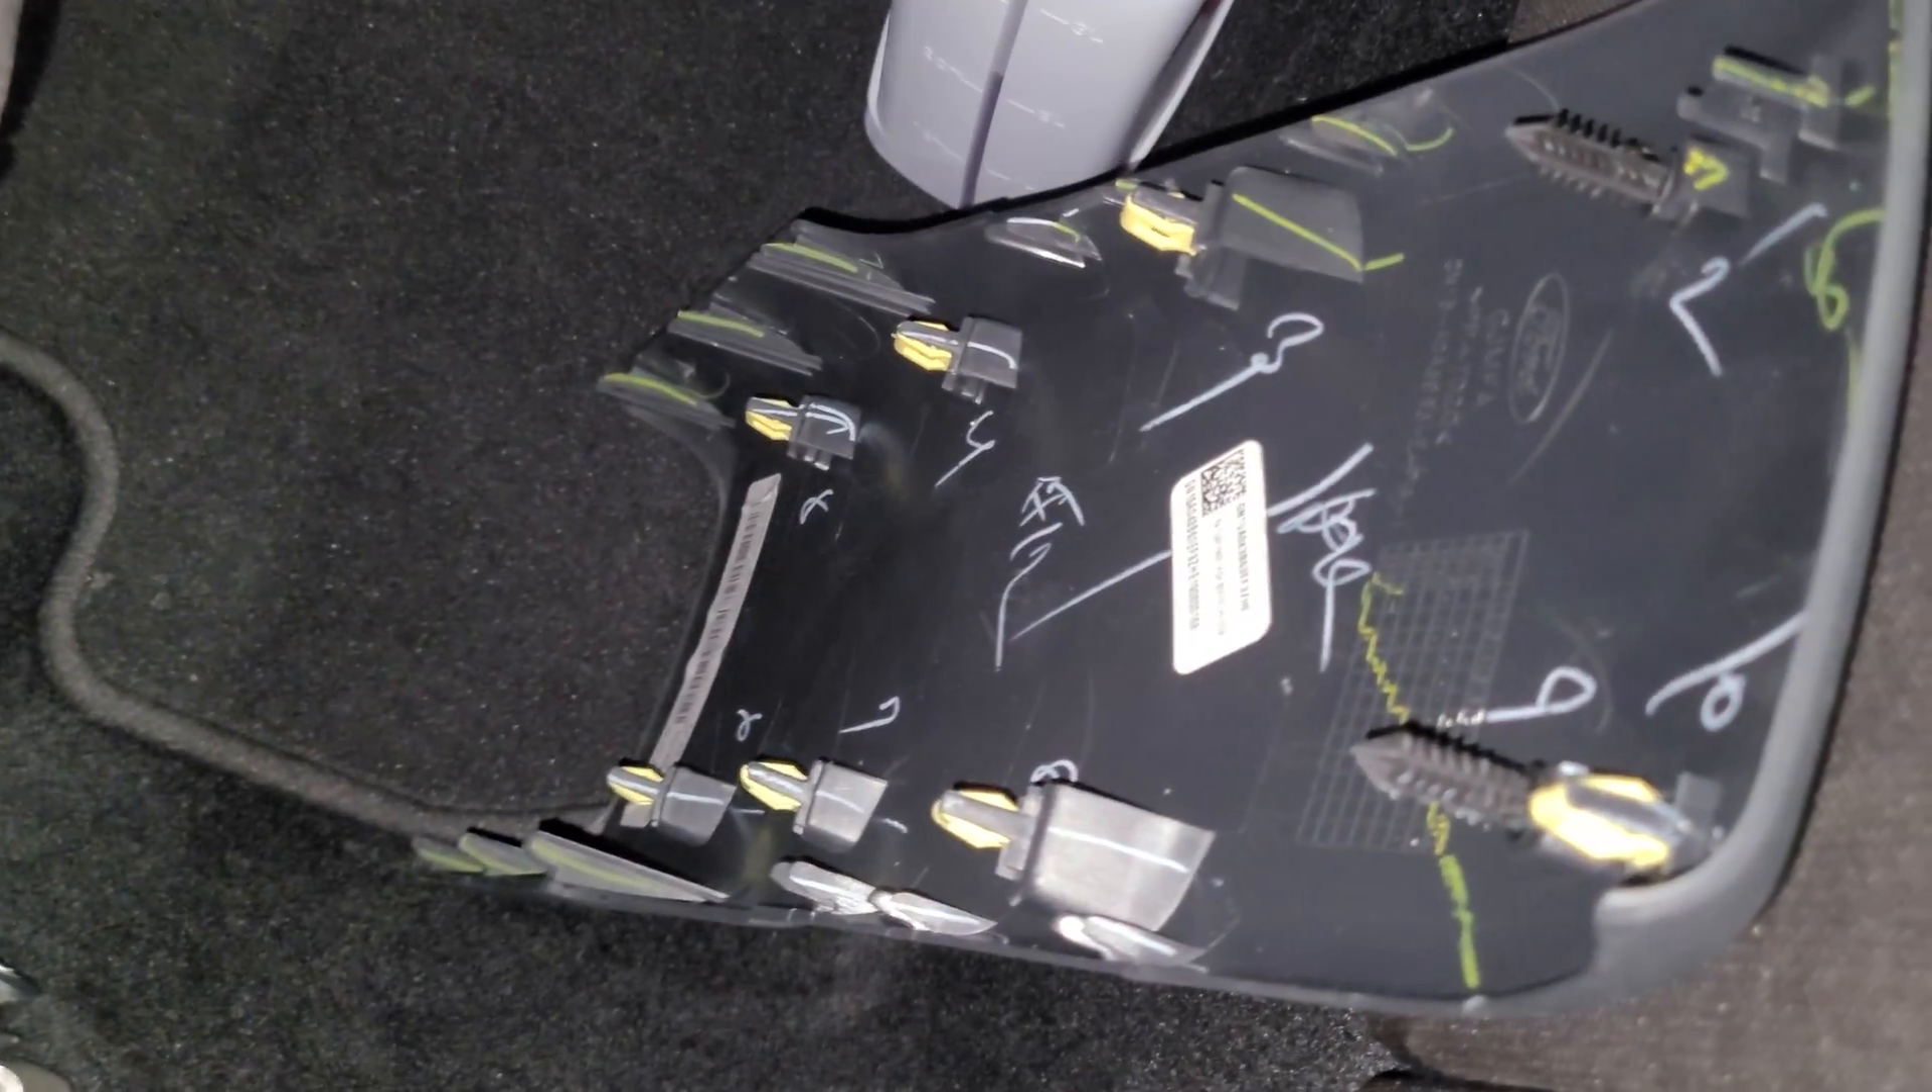So I pulled this back panel off.